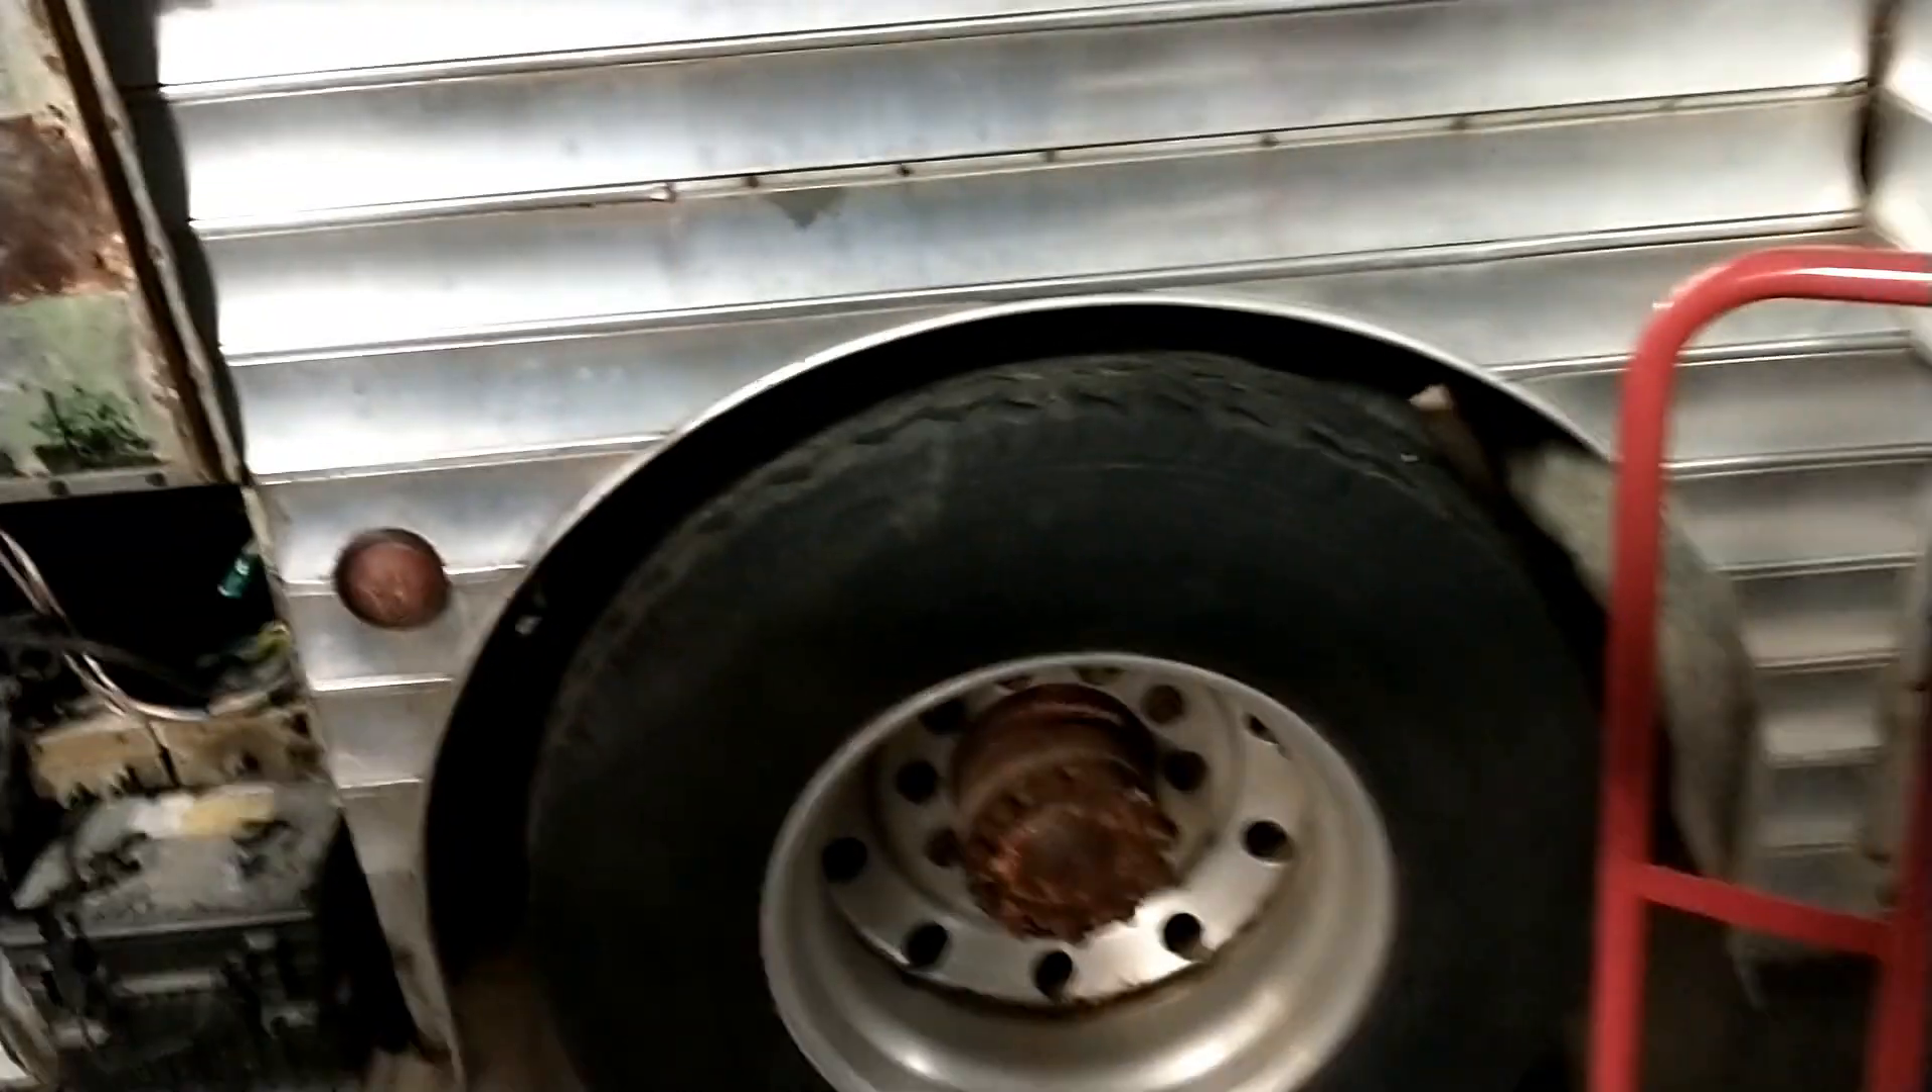We got one more tire to take off here and inspect the brakes on that side.